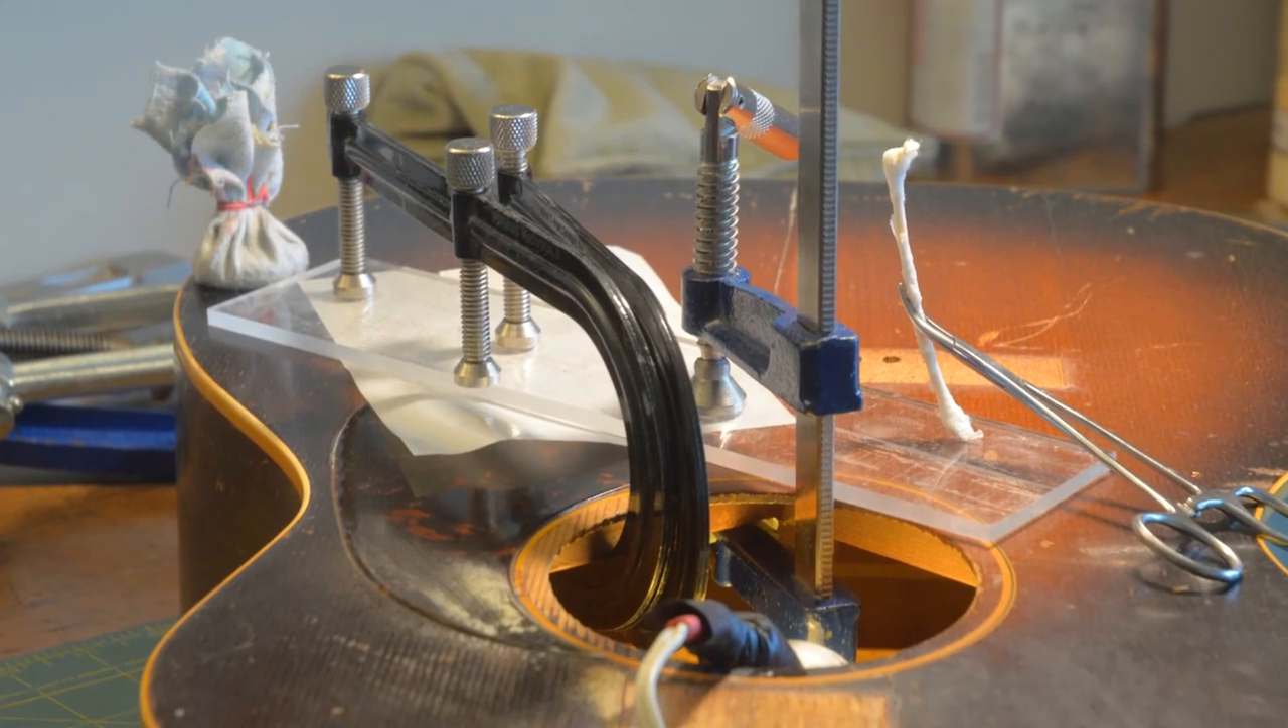Well, there's all the clamps in place.